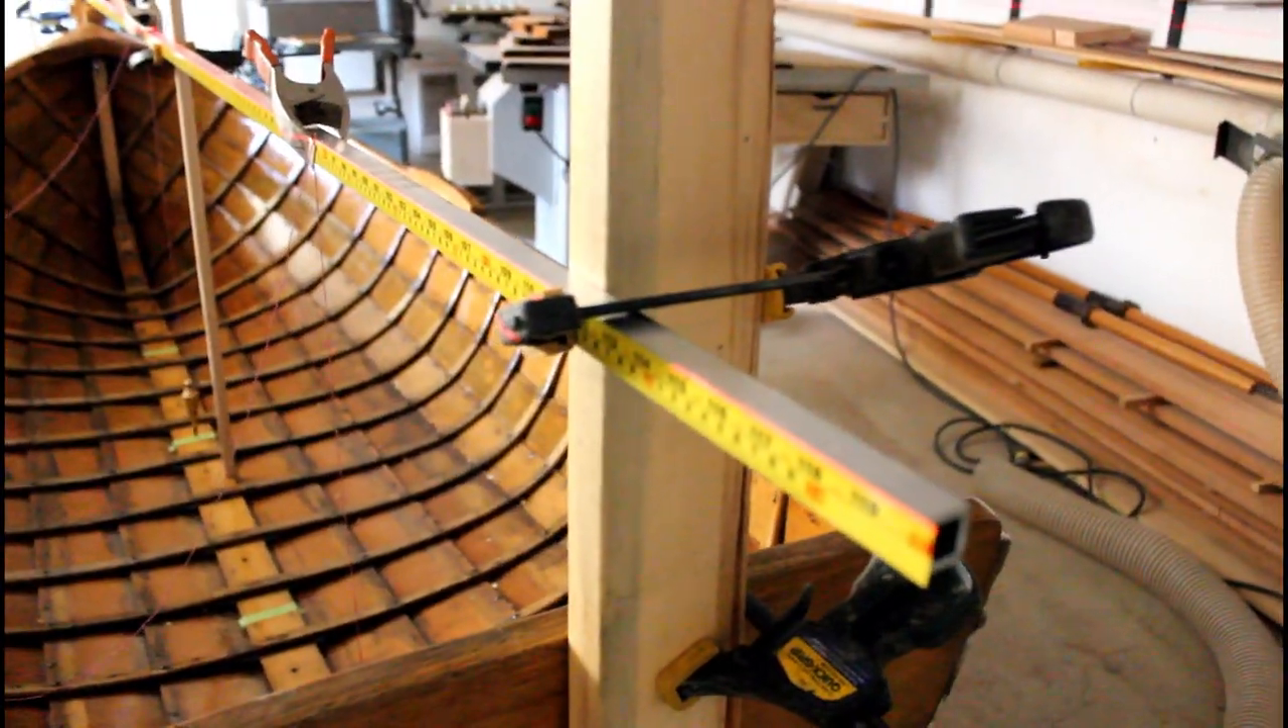The long ruler is clamped to that vertical two by four.